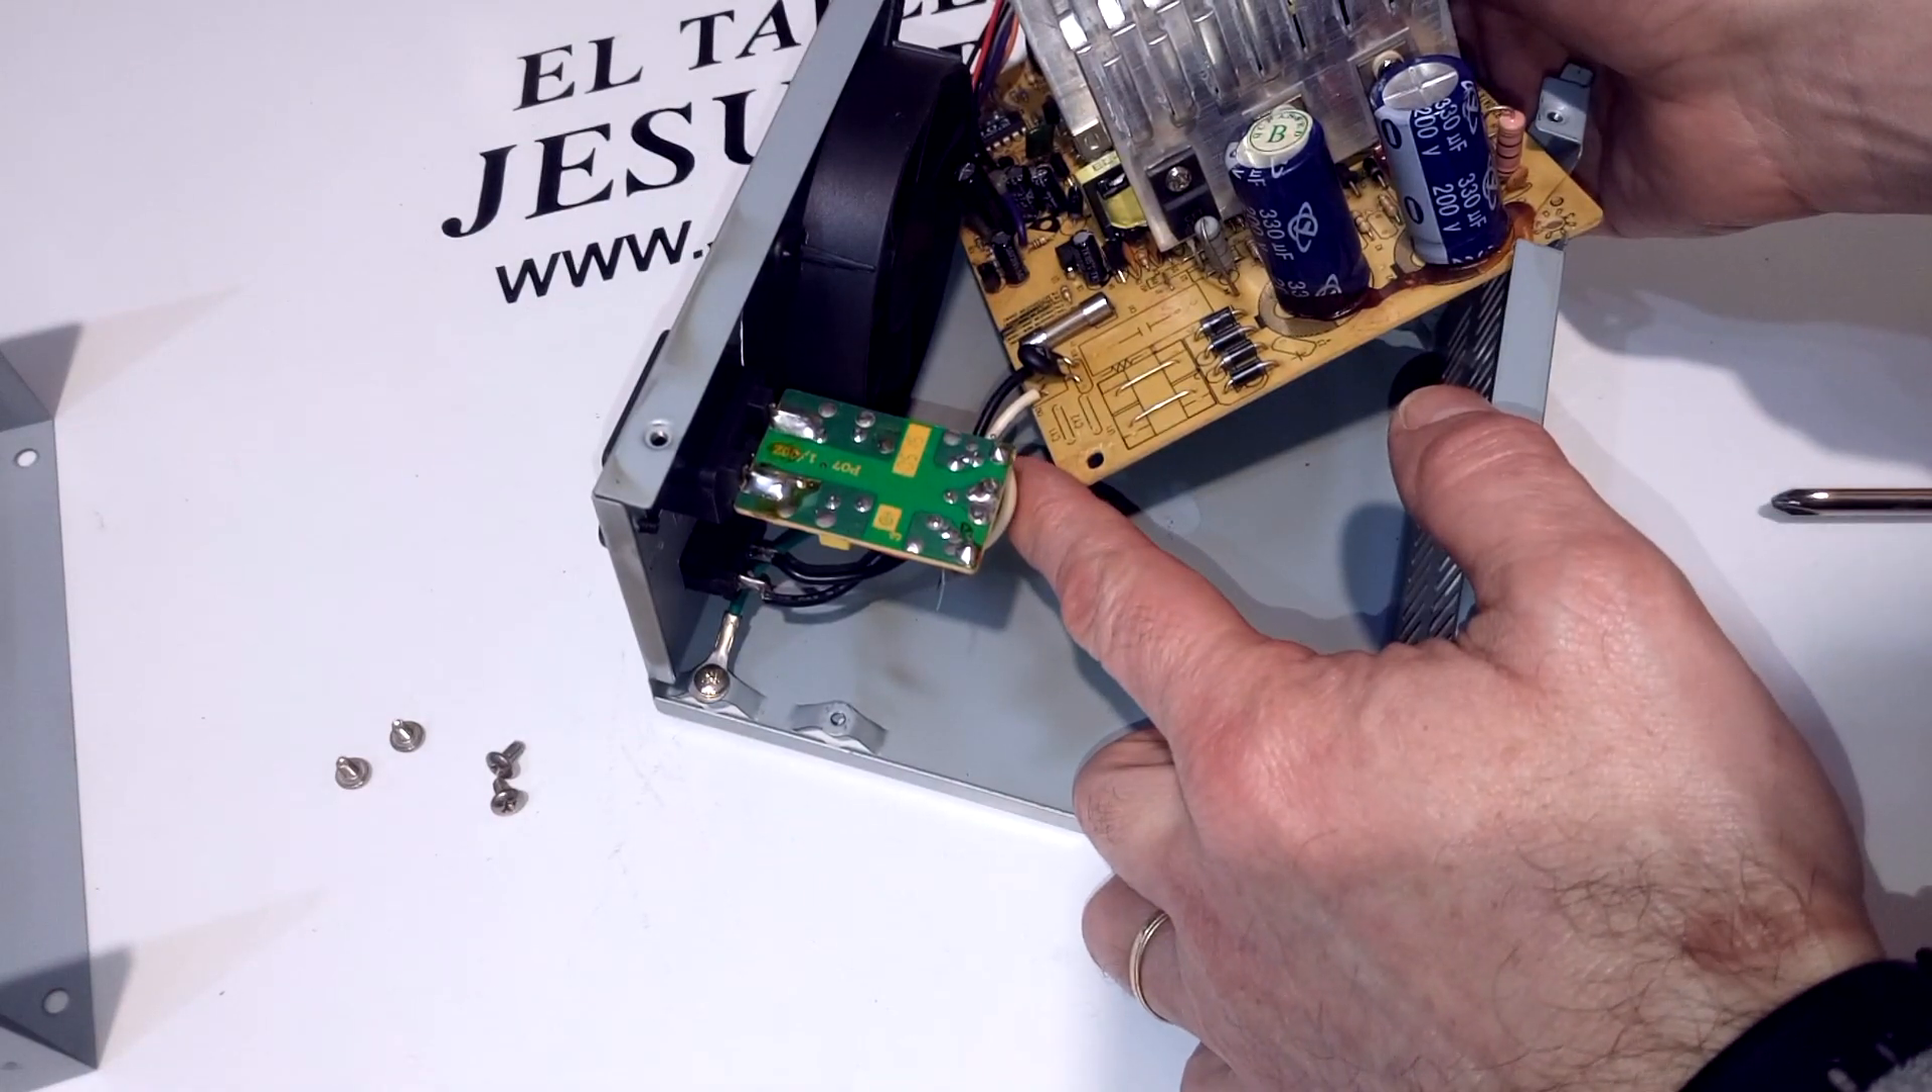Y ya queda la fuente prácticamente desmontada. Solo nos quedan sujetos estos cables de alimentación.